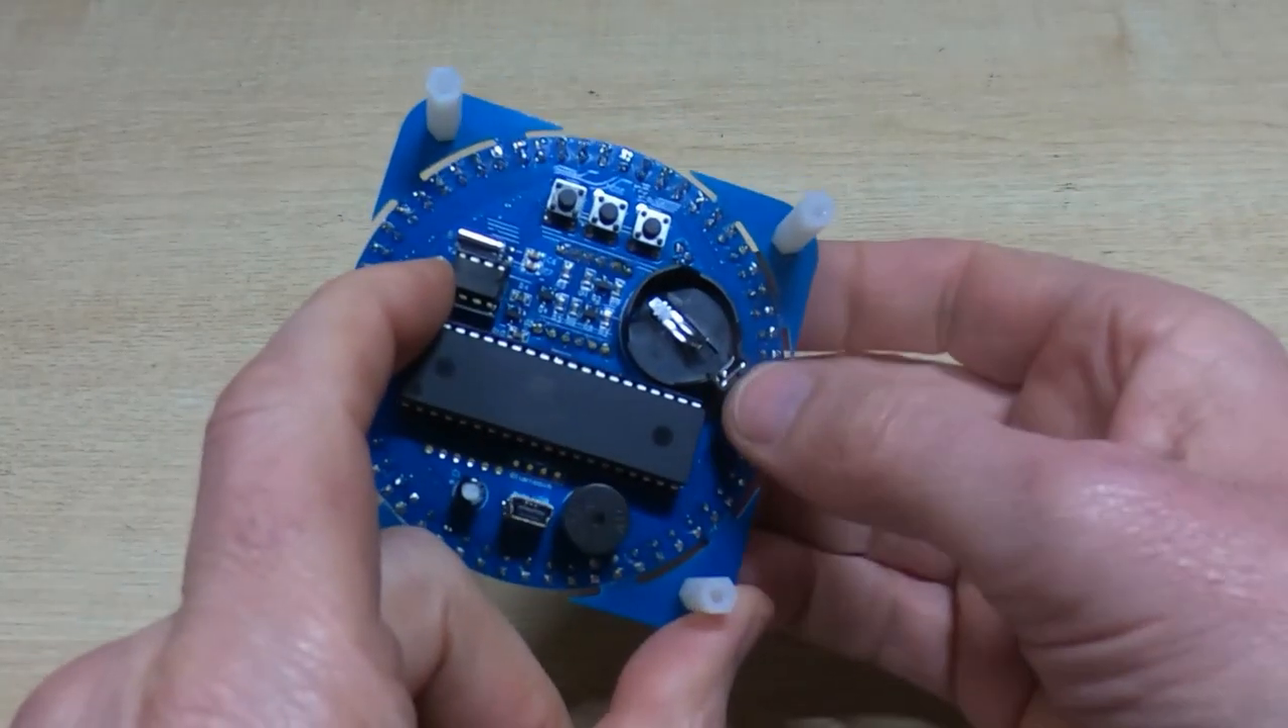I haven't fitted the battery backup.